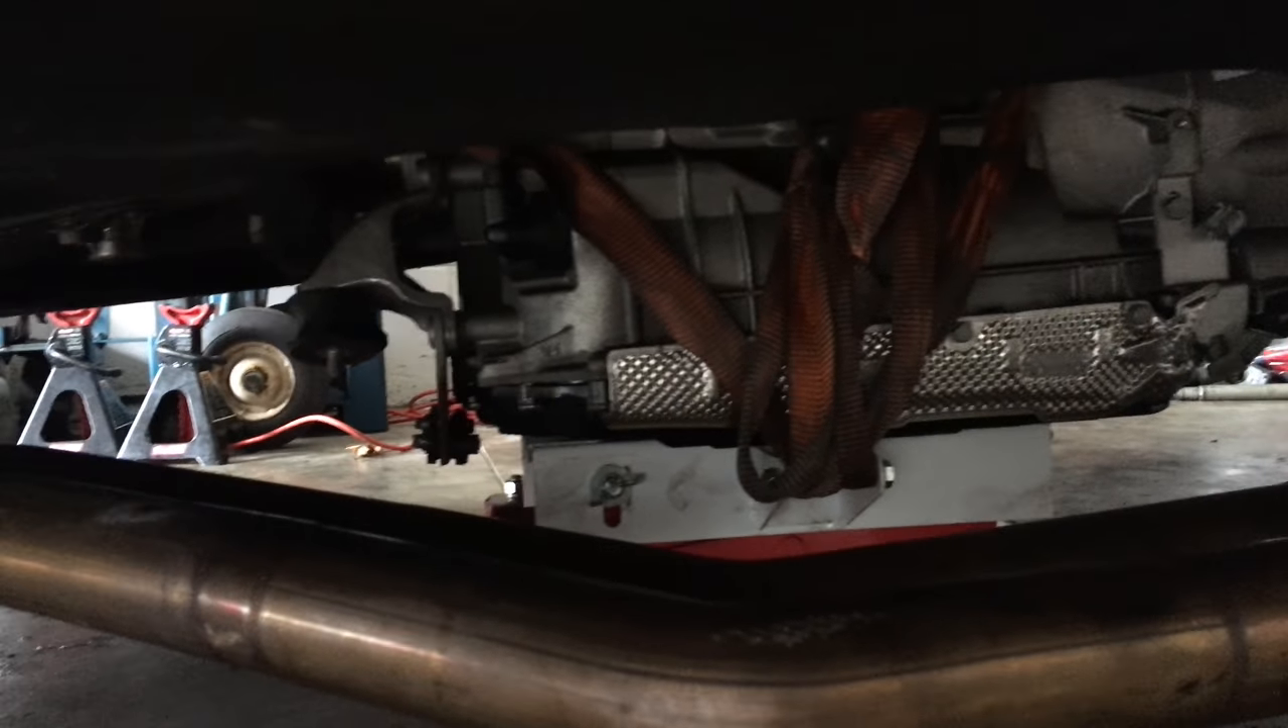So far we've gotten the transmission up underneath the car so all I gotta do now is just jack it up and get it in.